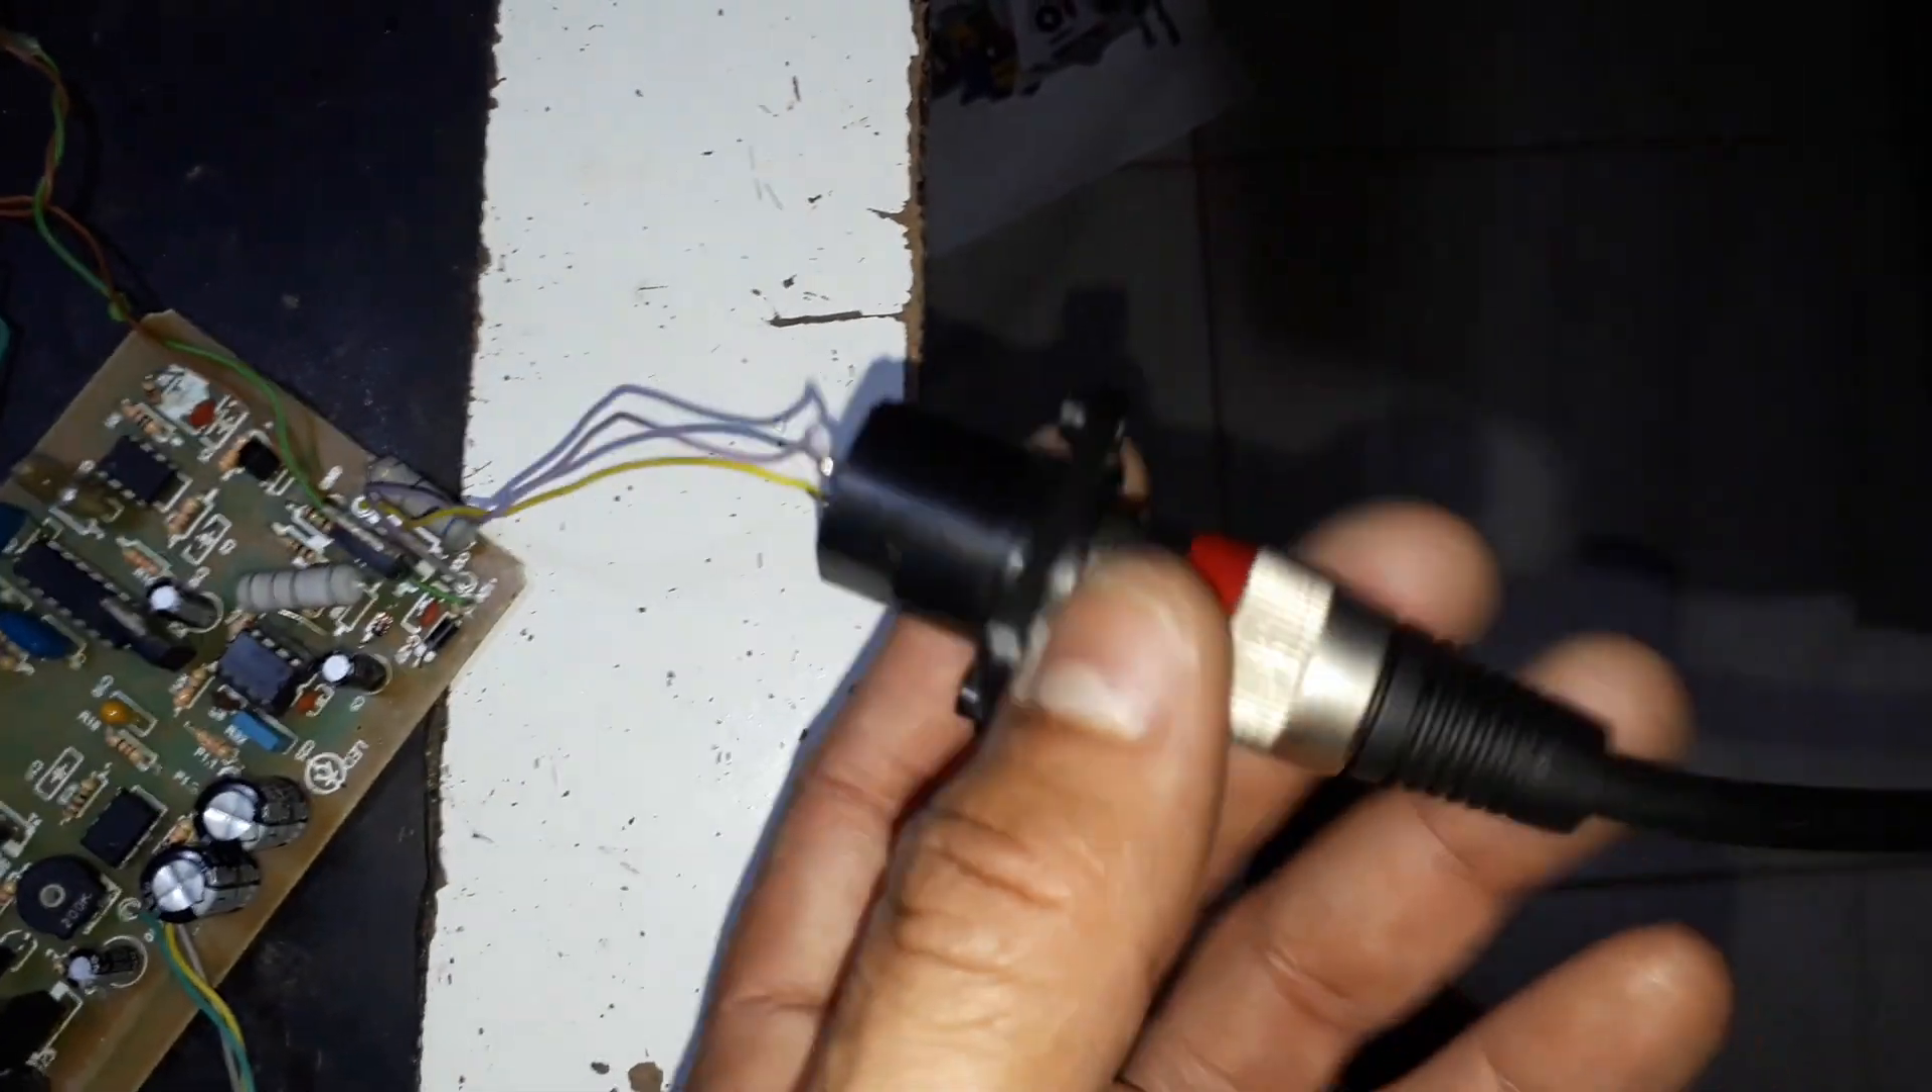Aqui, ó, coloquei o encaixe macho e fêmea.